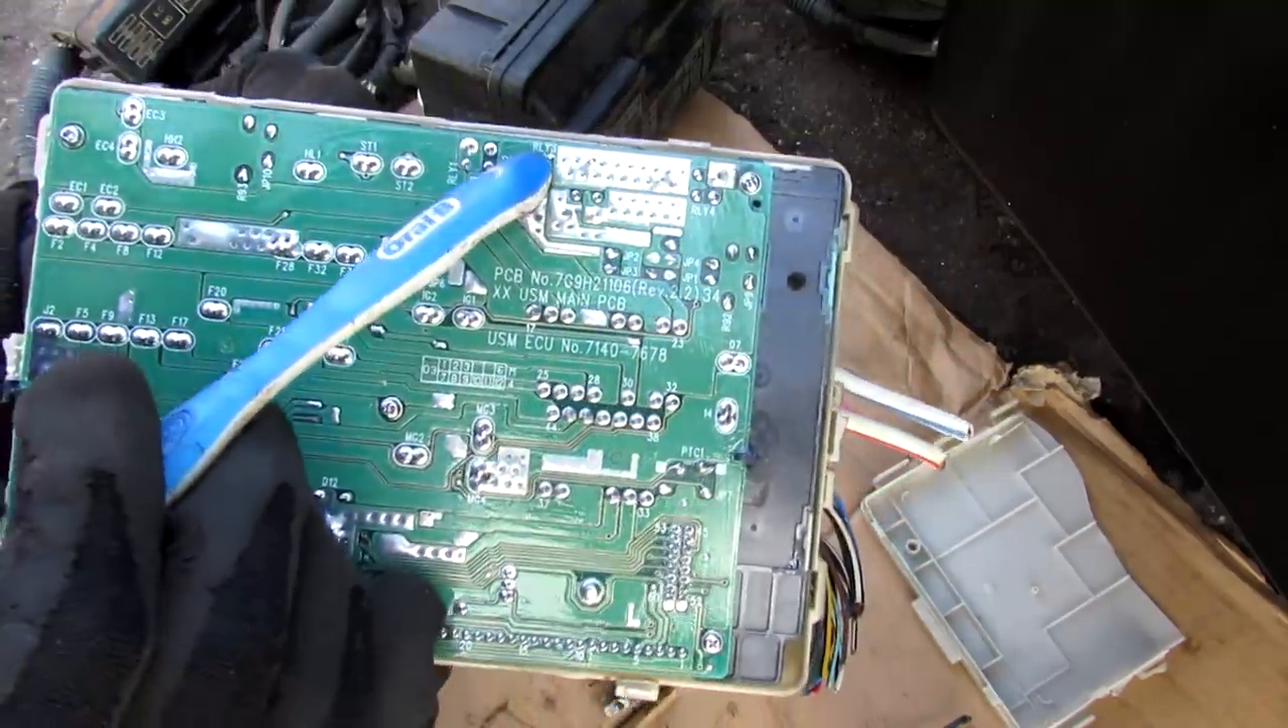And with that cover removed you can see we've got this printed circuit board on the back here that has the solder attachment points for the items that are on top.